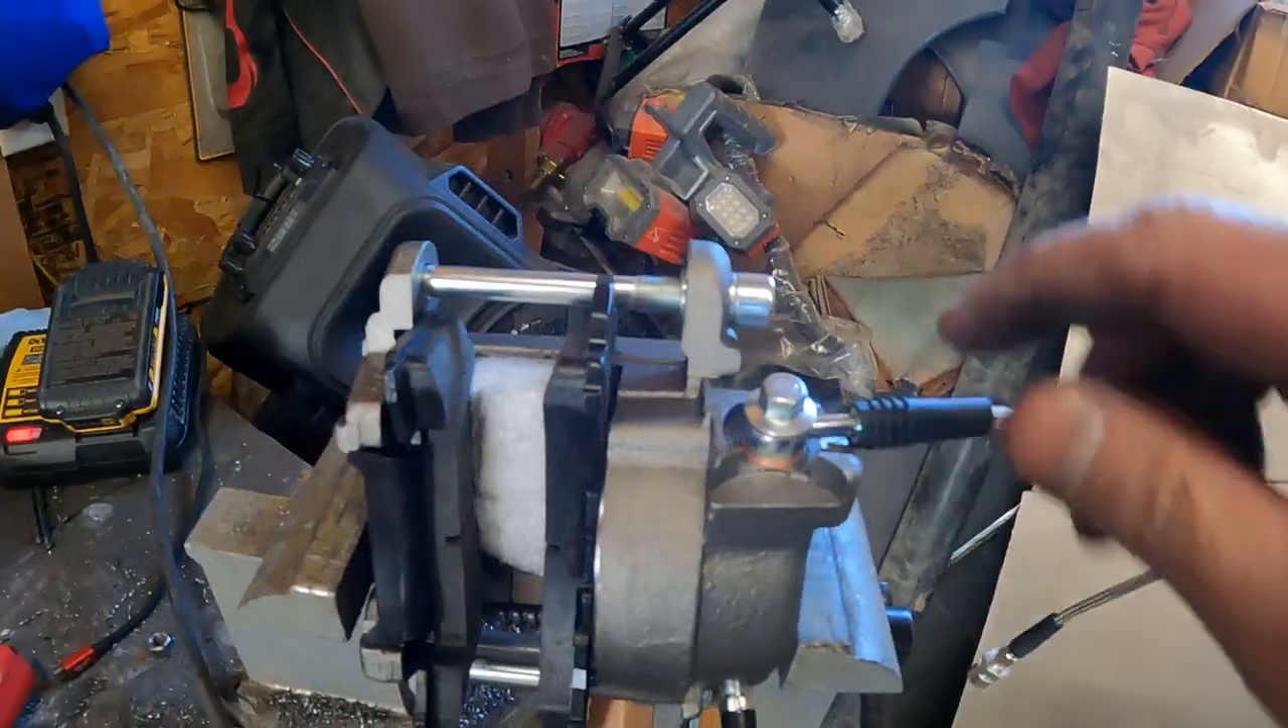Here's the other caliper I haven't put it in the car yet.